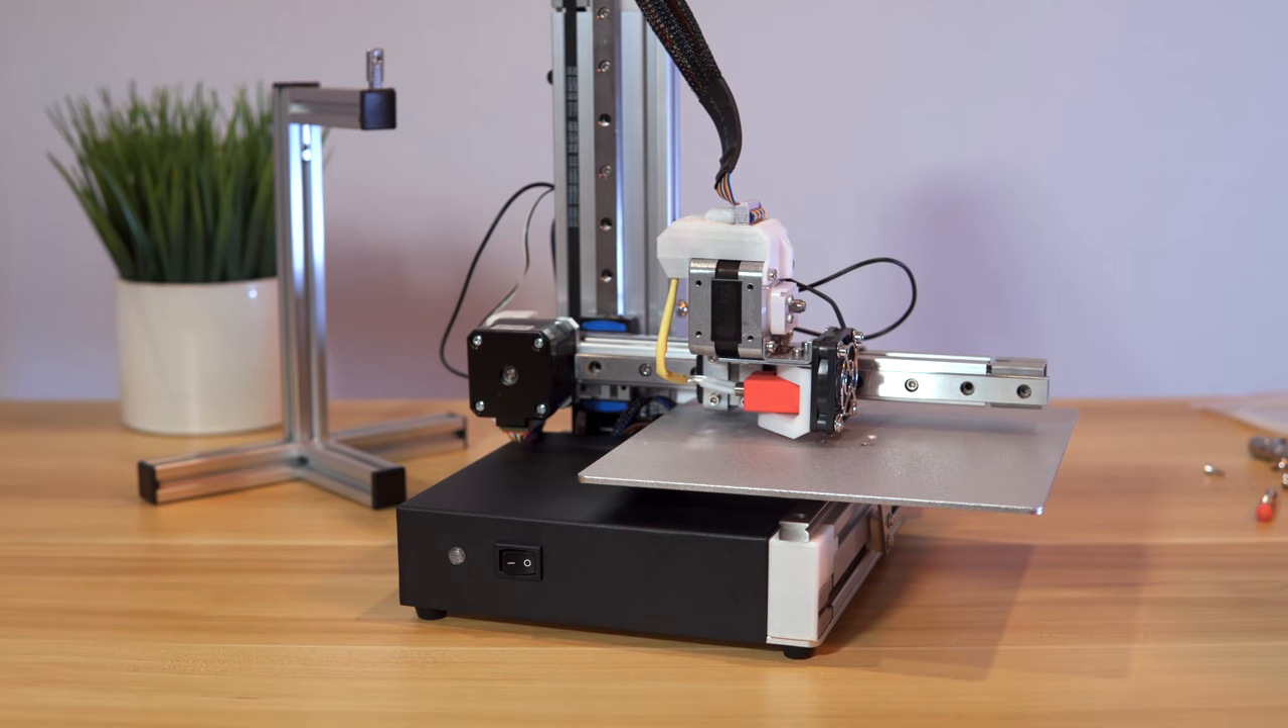So we got the printer together.